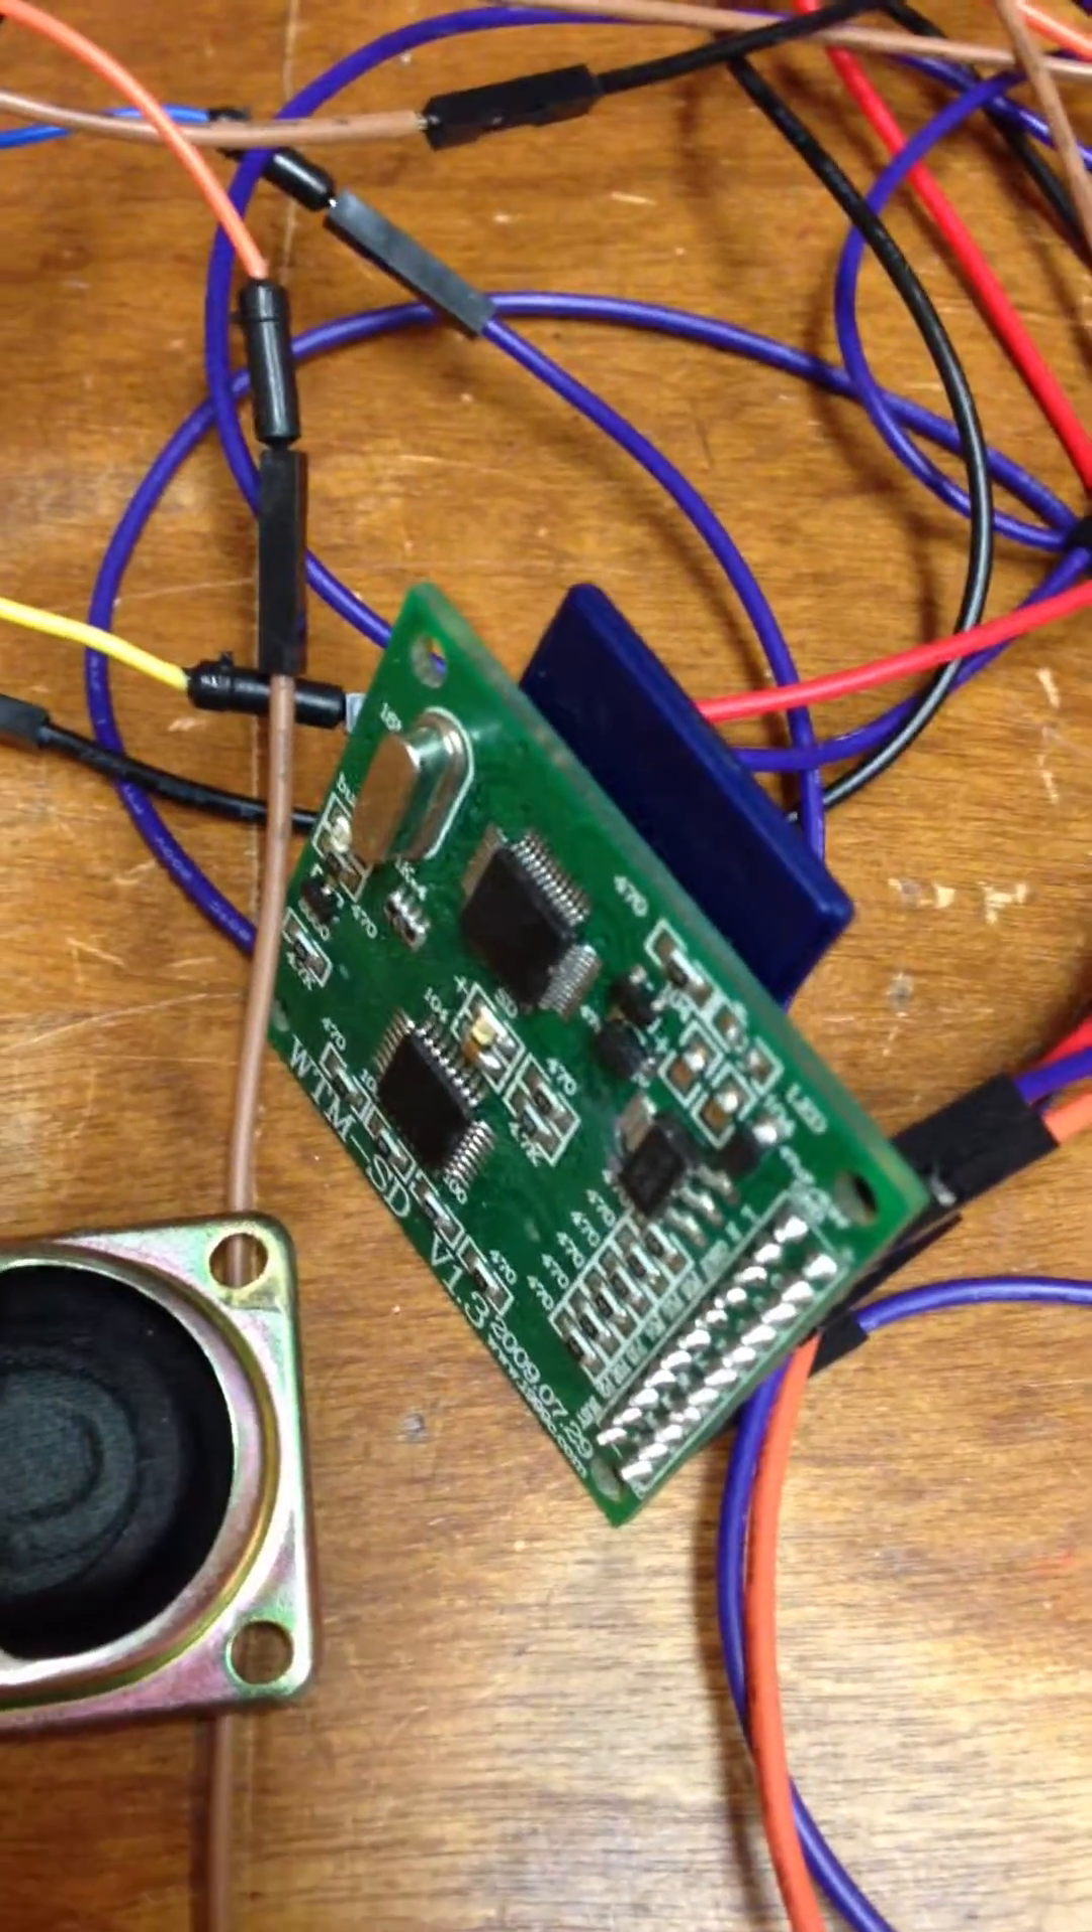That is the 512 megabyte blue SD card stuck in there, and it's ready to go with all the sounds required.